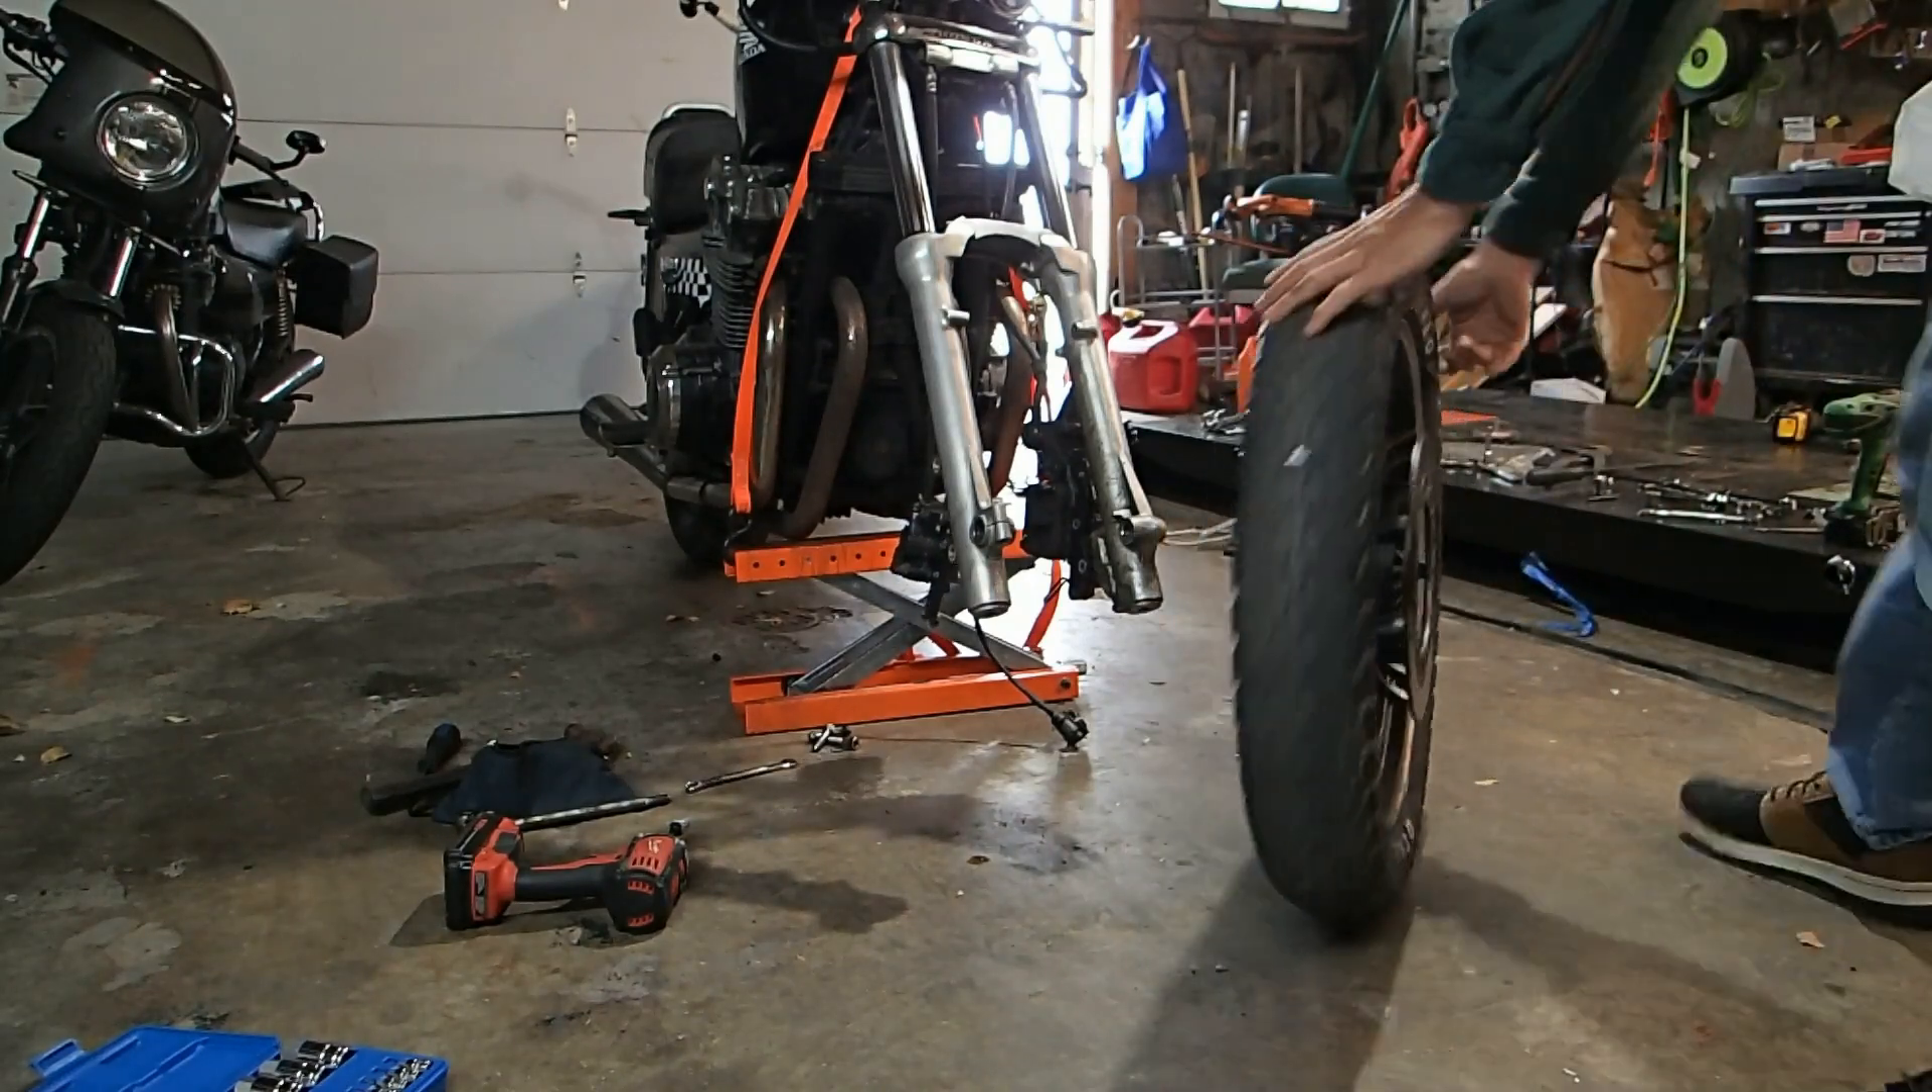And now we've got the tire off.